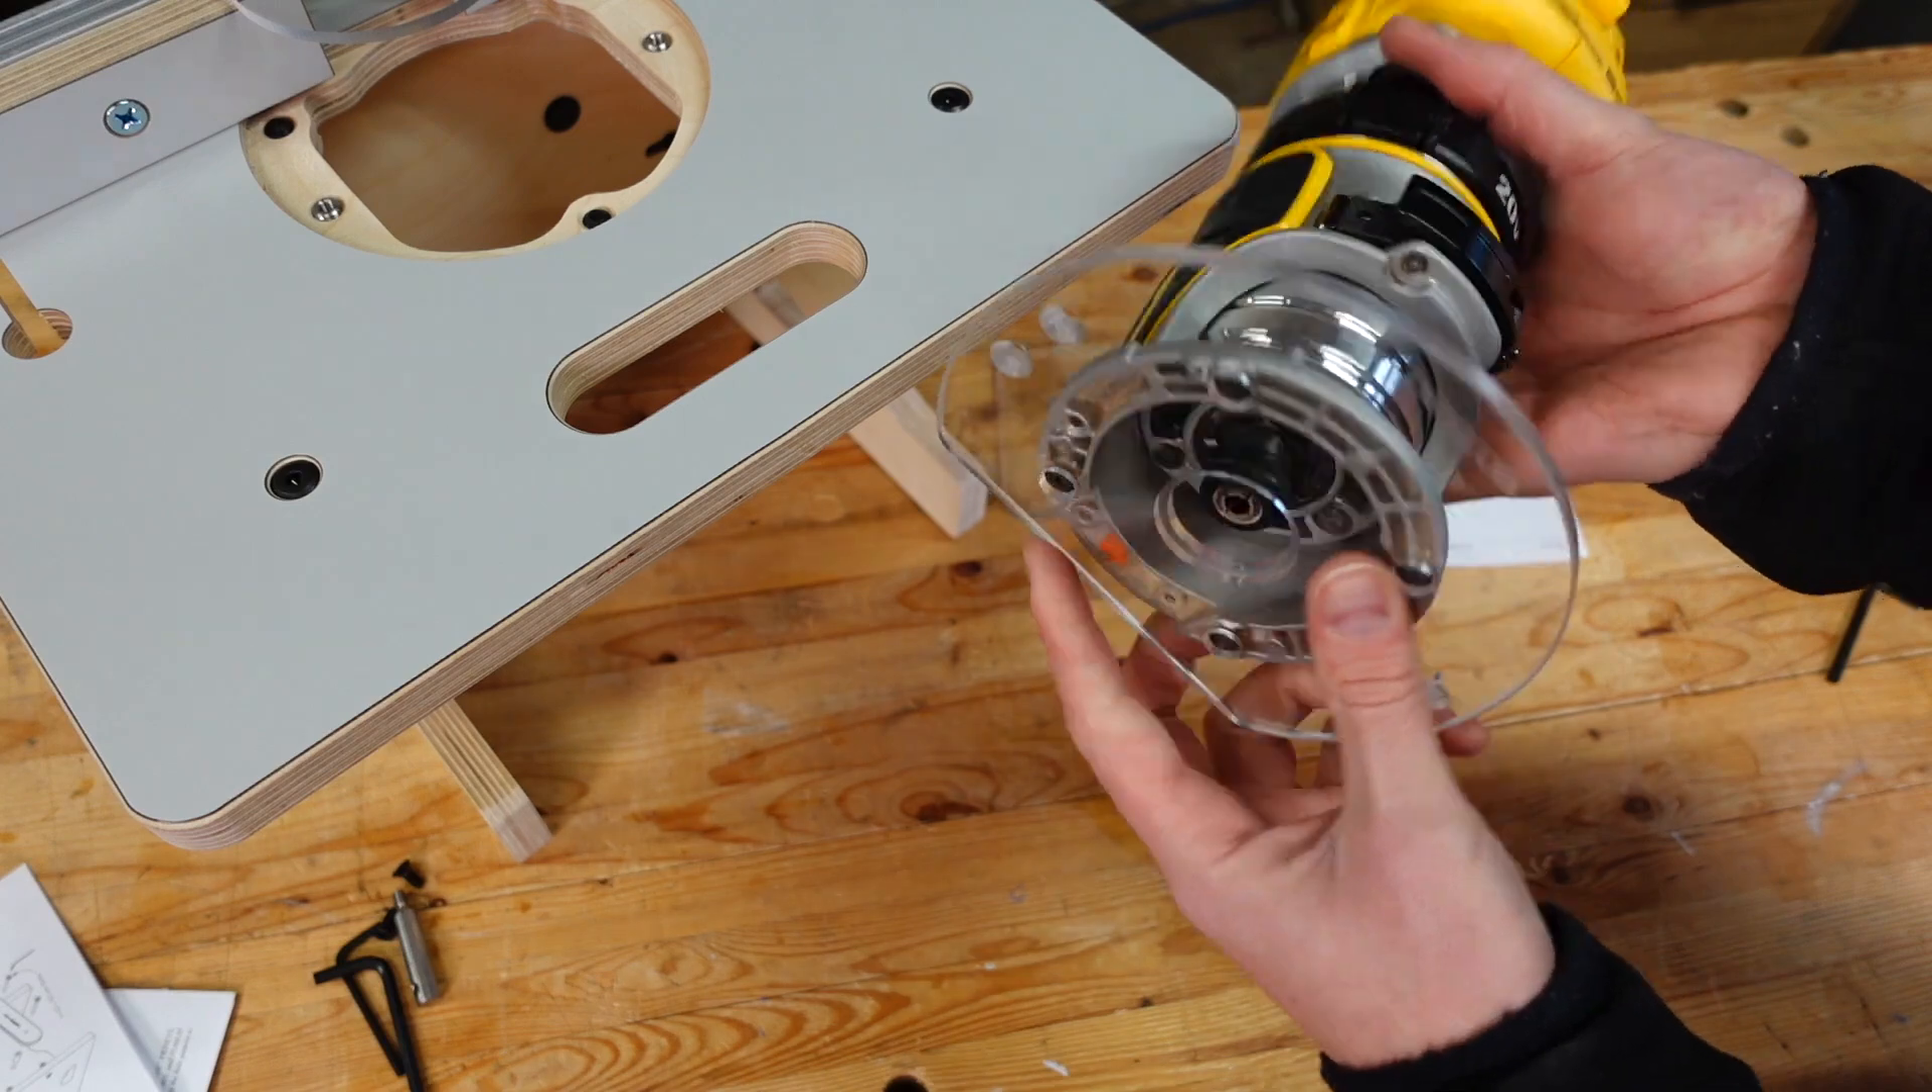So we've got the base on.